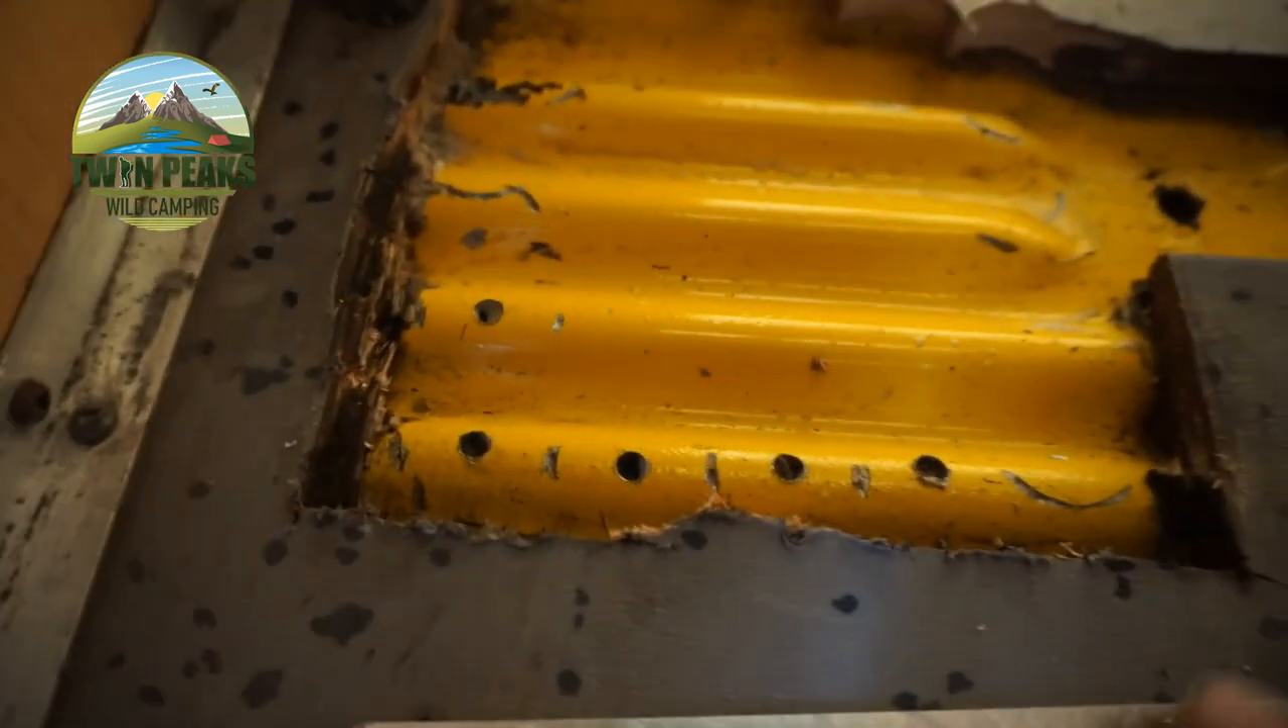Right then guys as you can see I've cut out the plywood on the van floor.